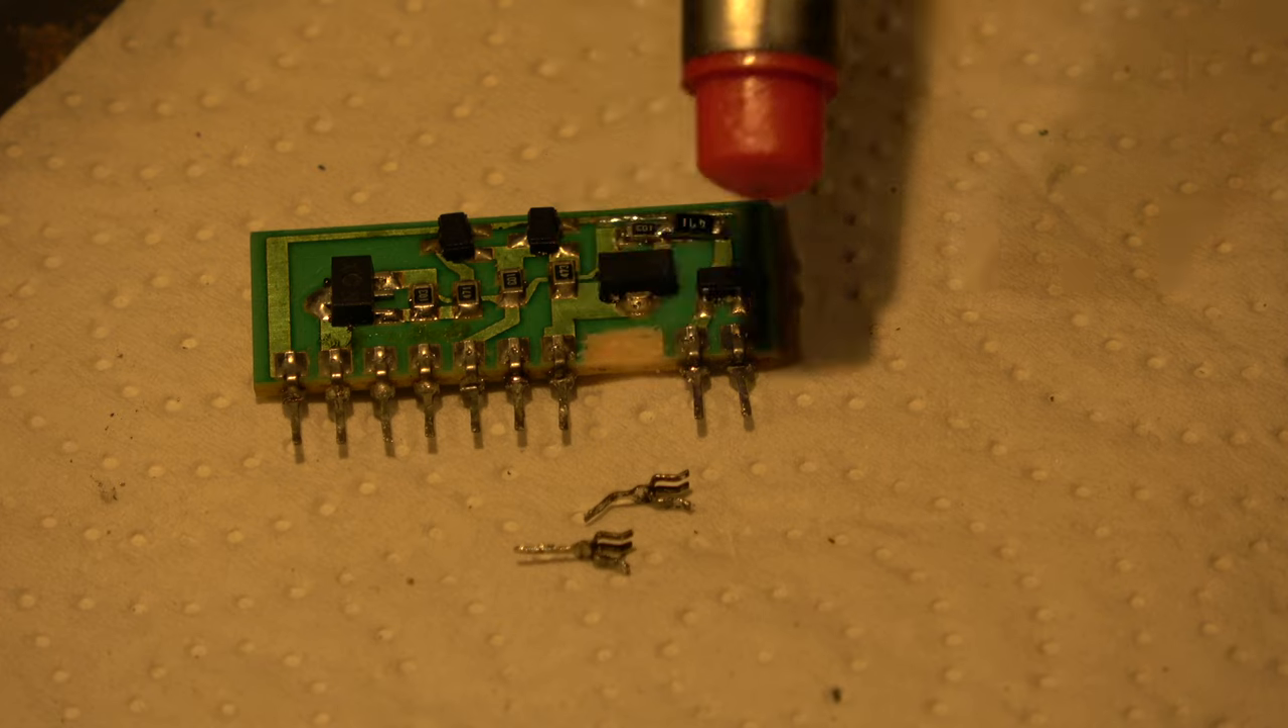The two pins are unsoldered. I removed also, of course, the pads.